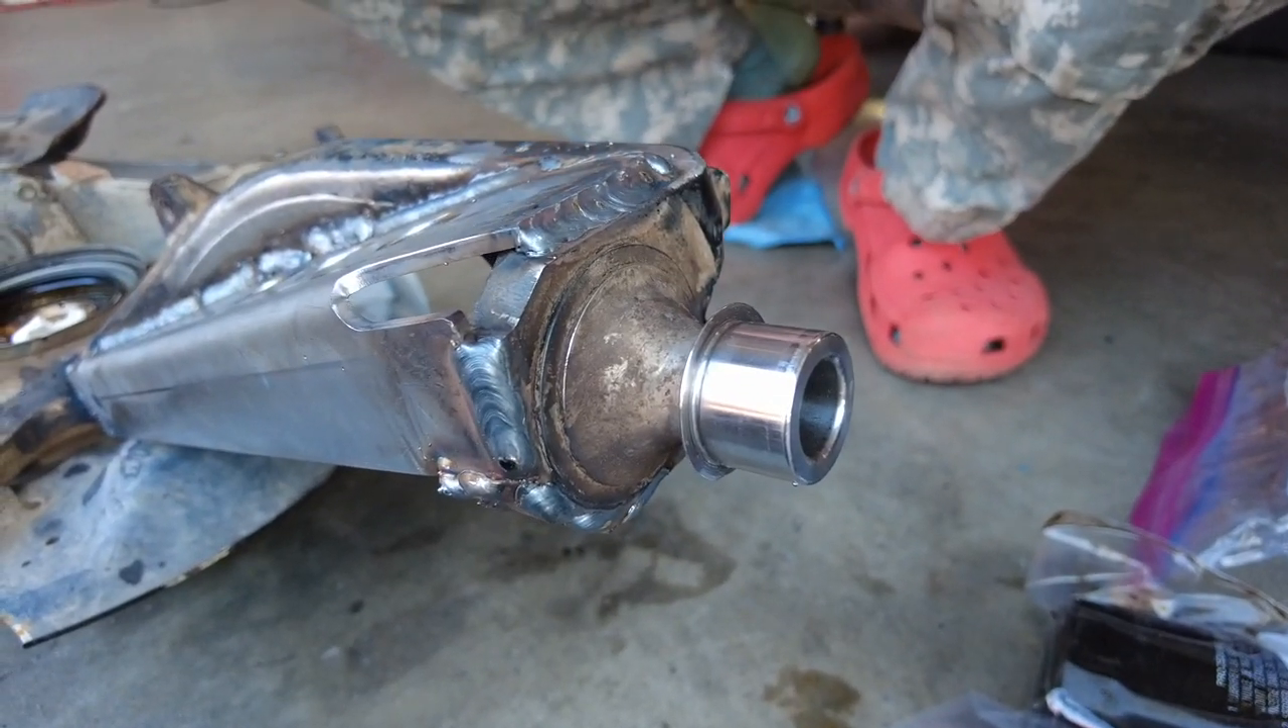We're finally done welding. And here's some of my welding handiwork.